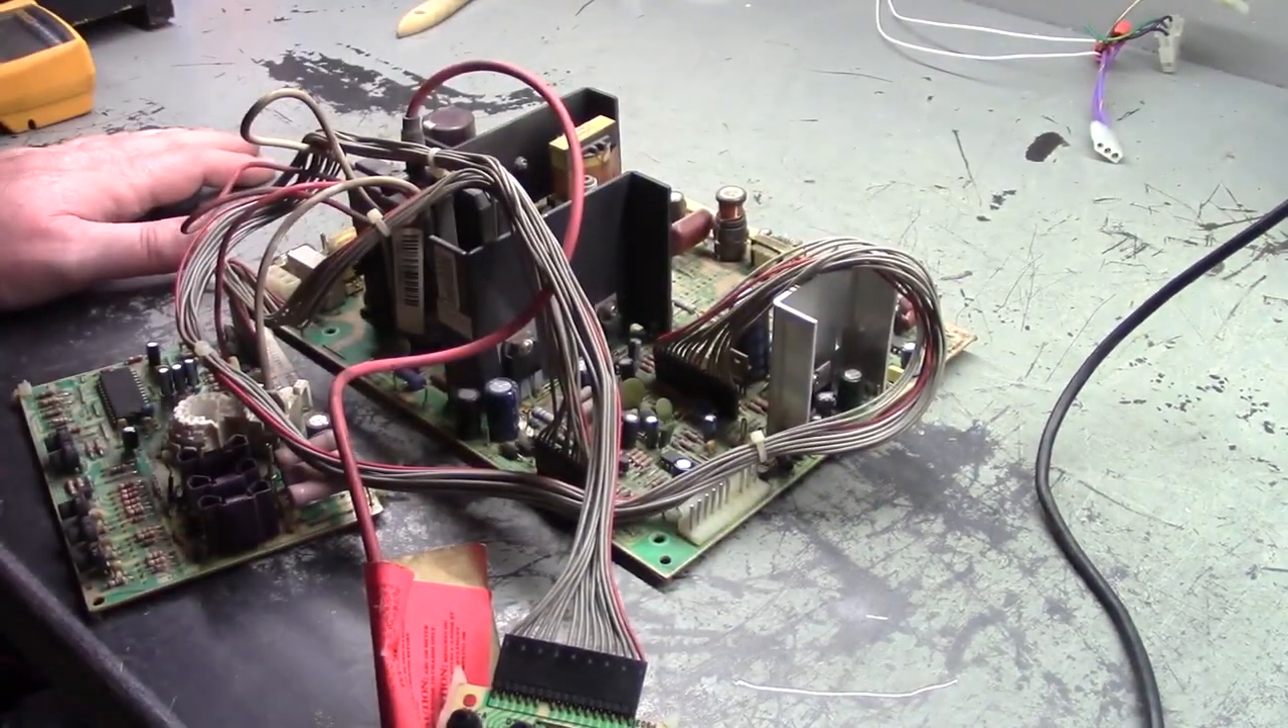So here's the chassis all off of the tube and I'm going to show you where R811 is located and we're going to test it and I'll bet you dollars to donuts it's way out of whack.